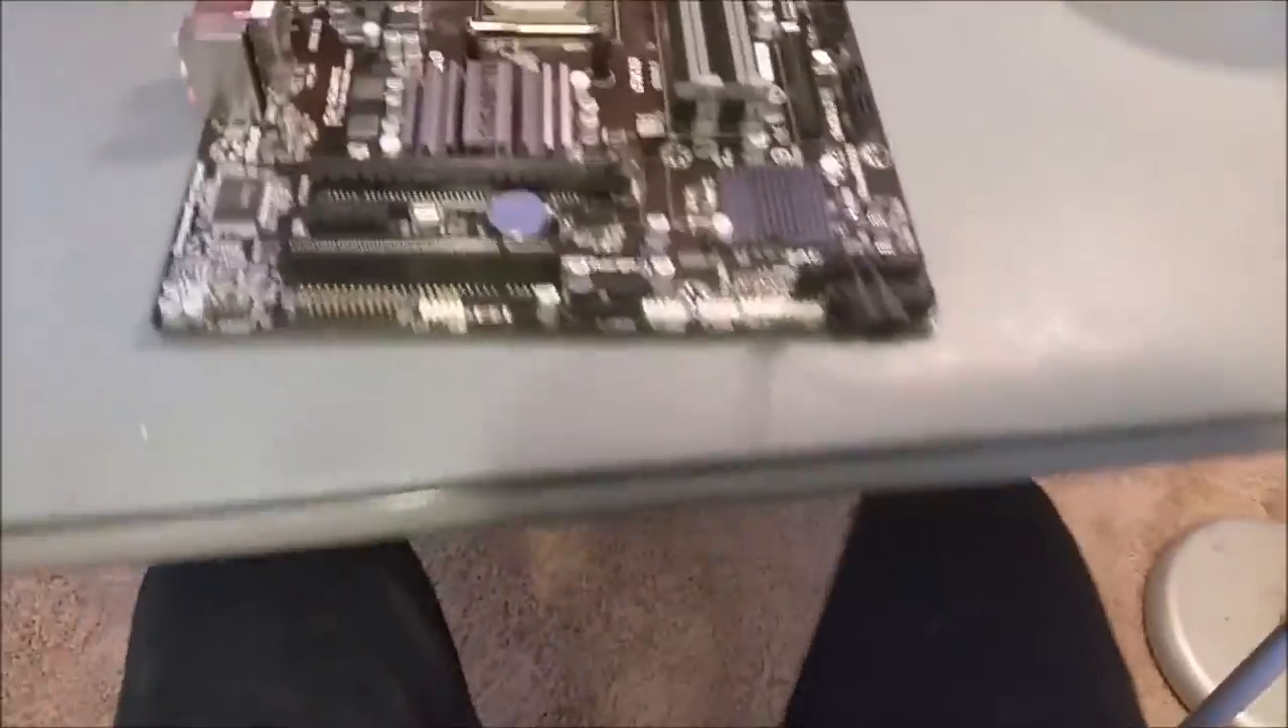I actually have my motherboard out as you can see right here.